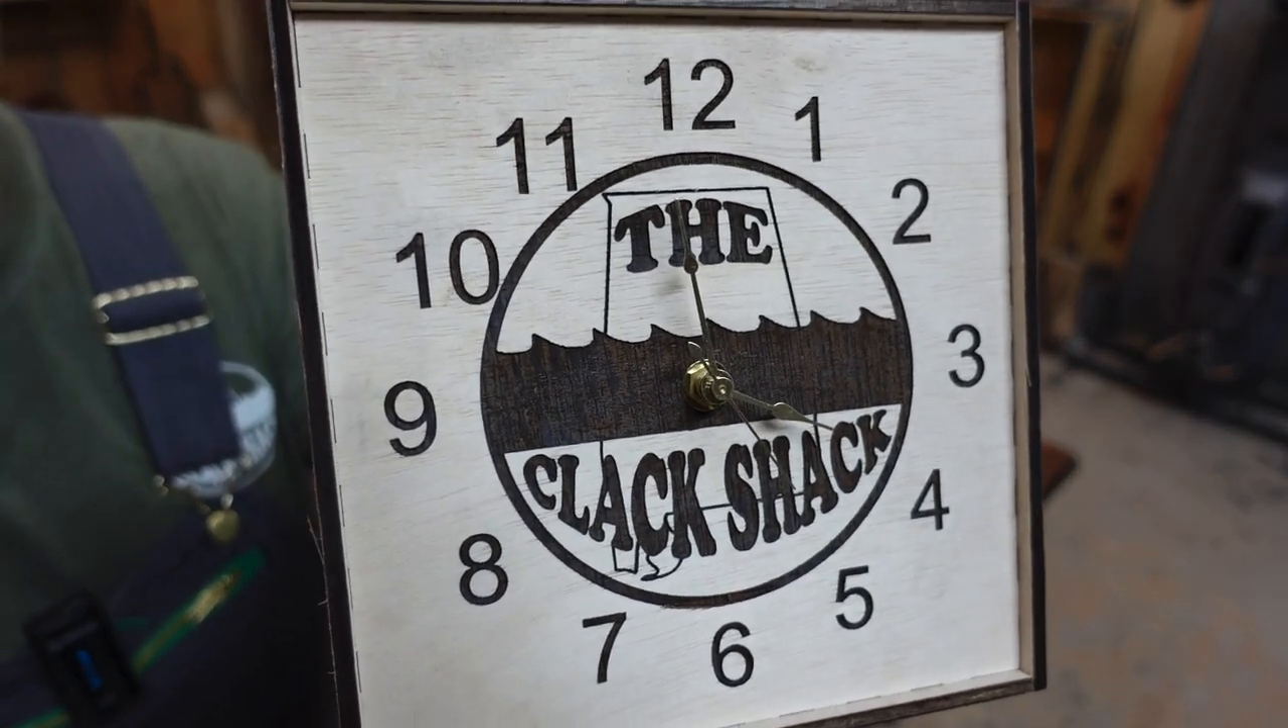So now I've got my little clock put together.